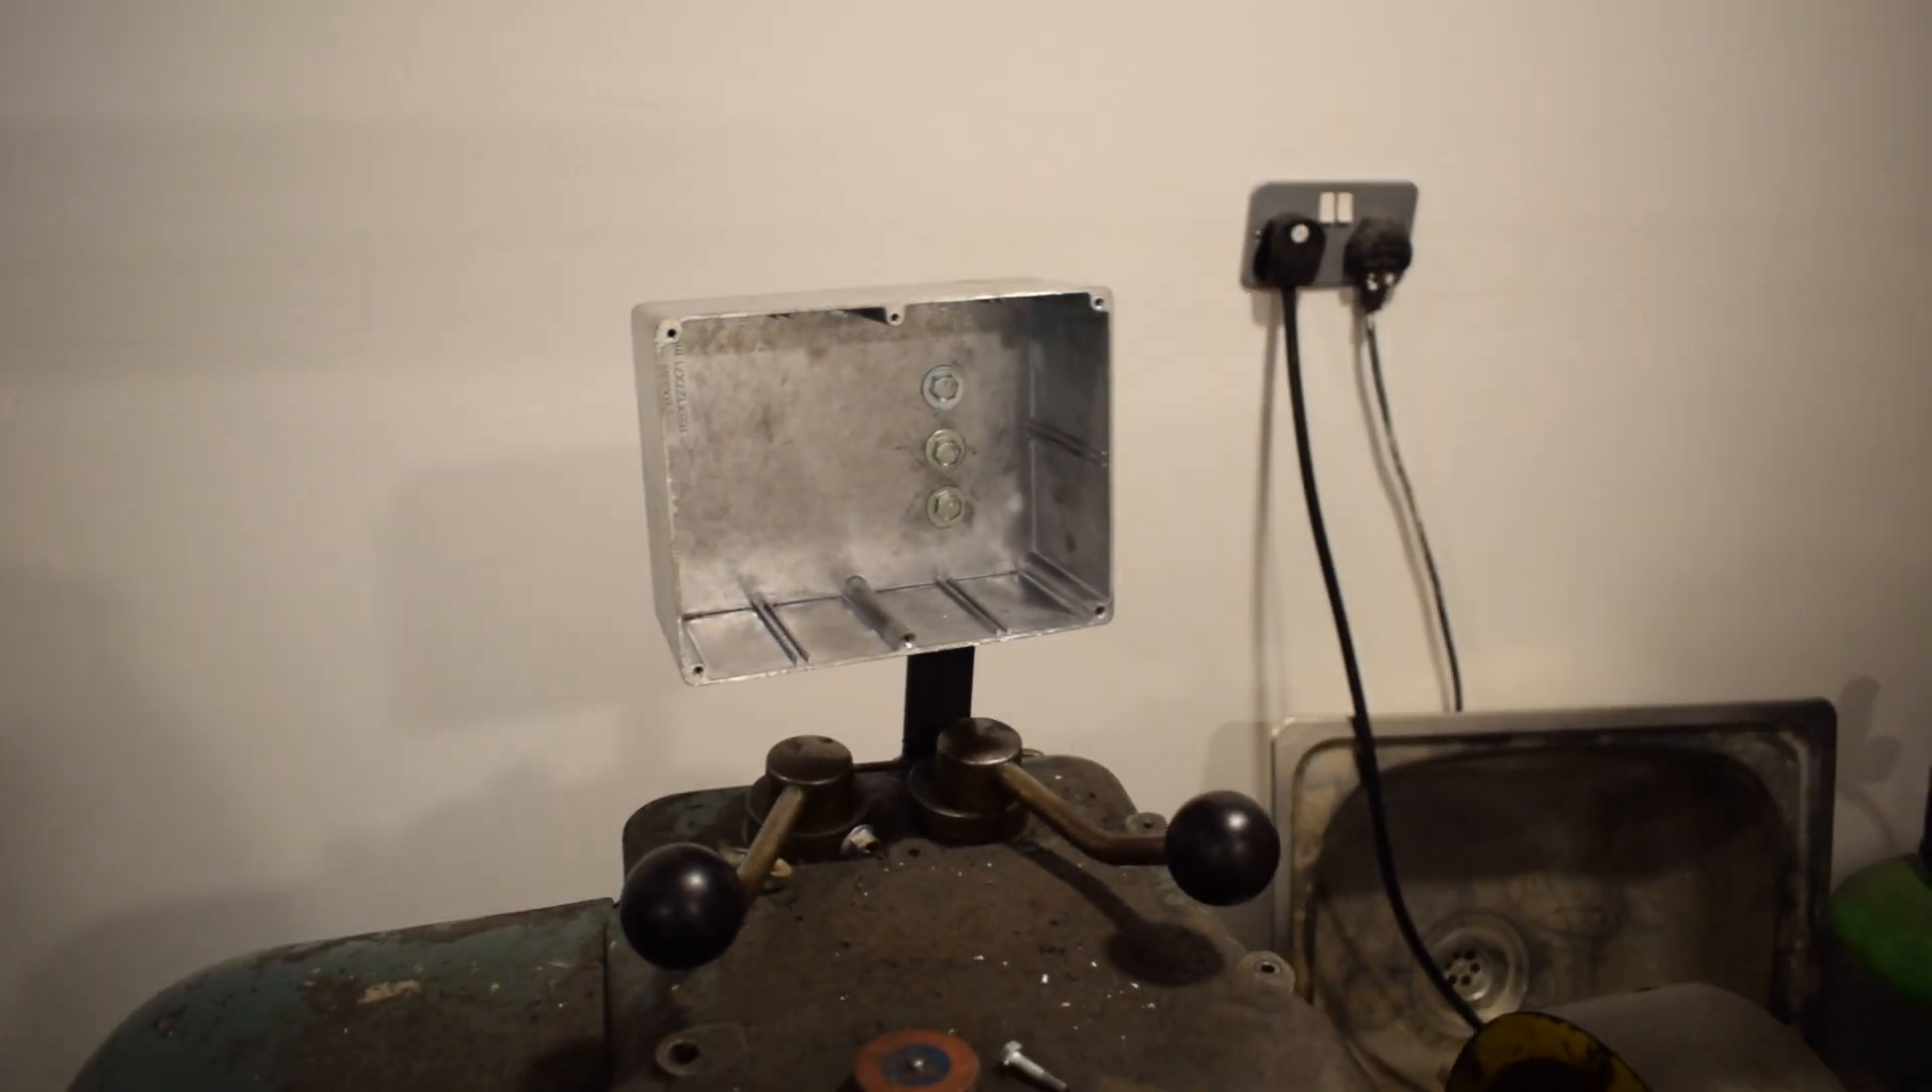So that's the box all mounted up now.